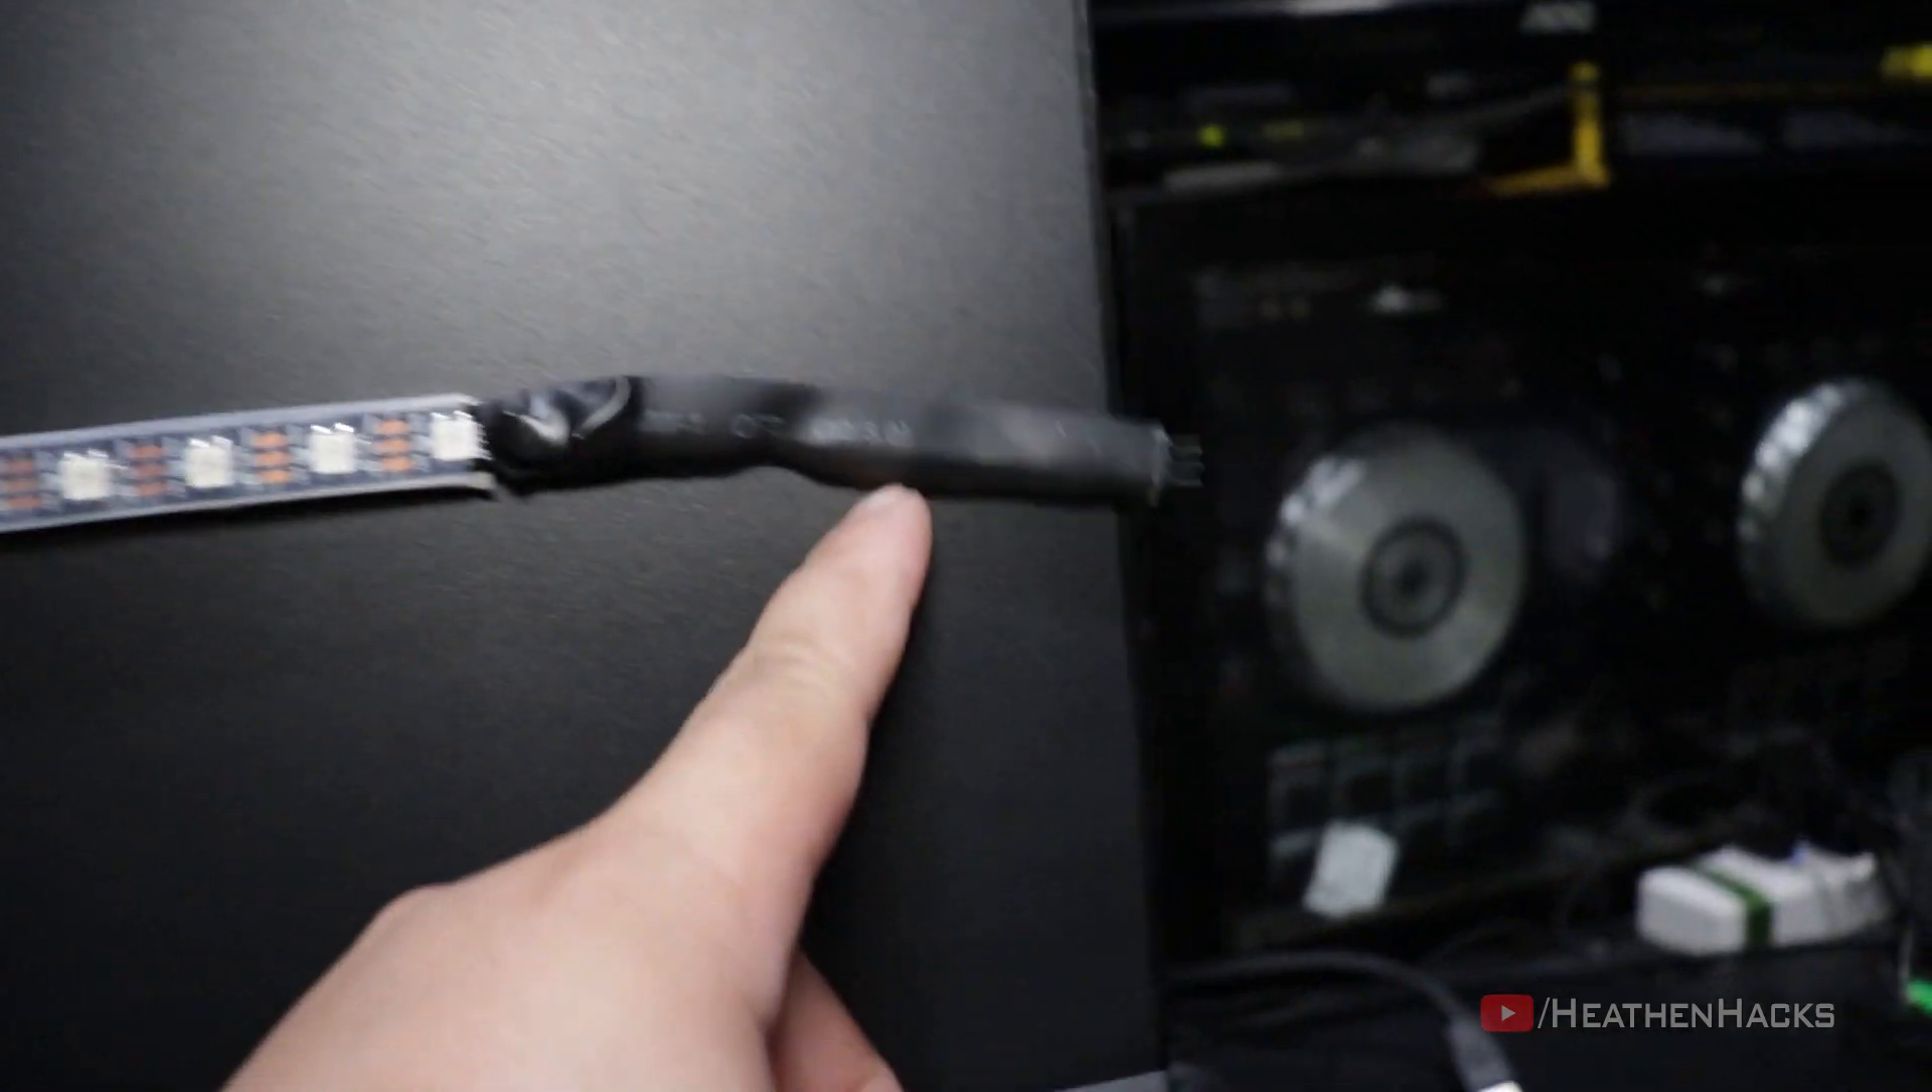I have also added some shrink tube for added protection.